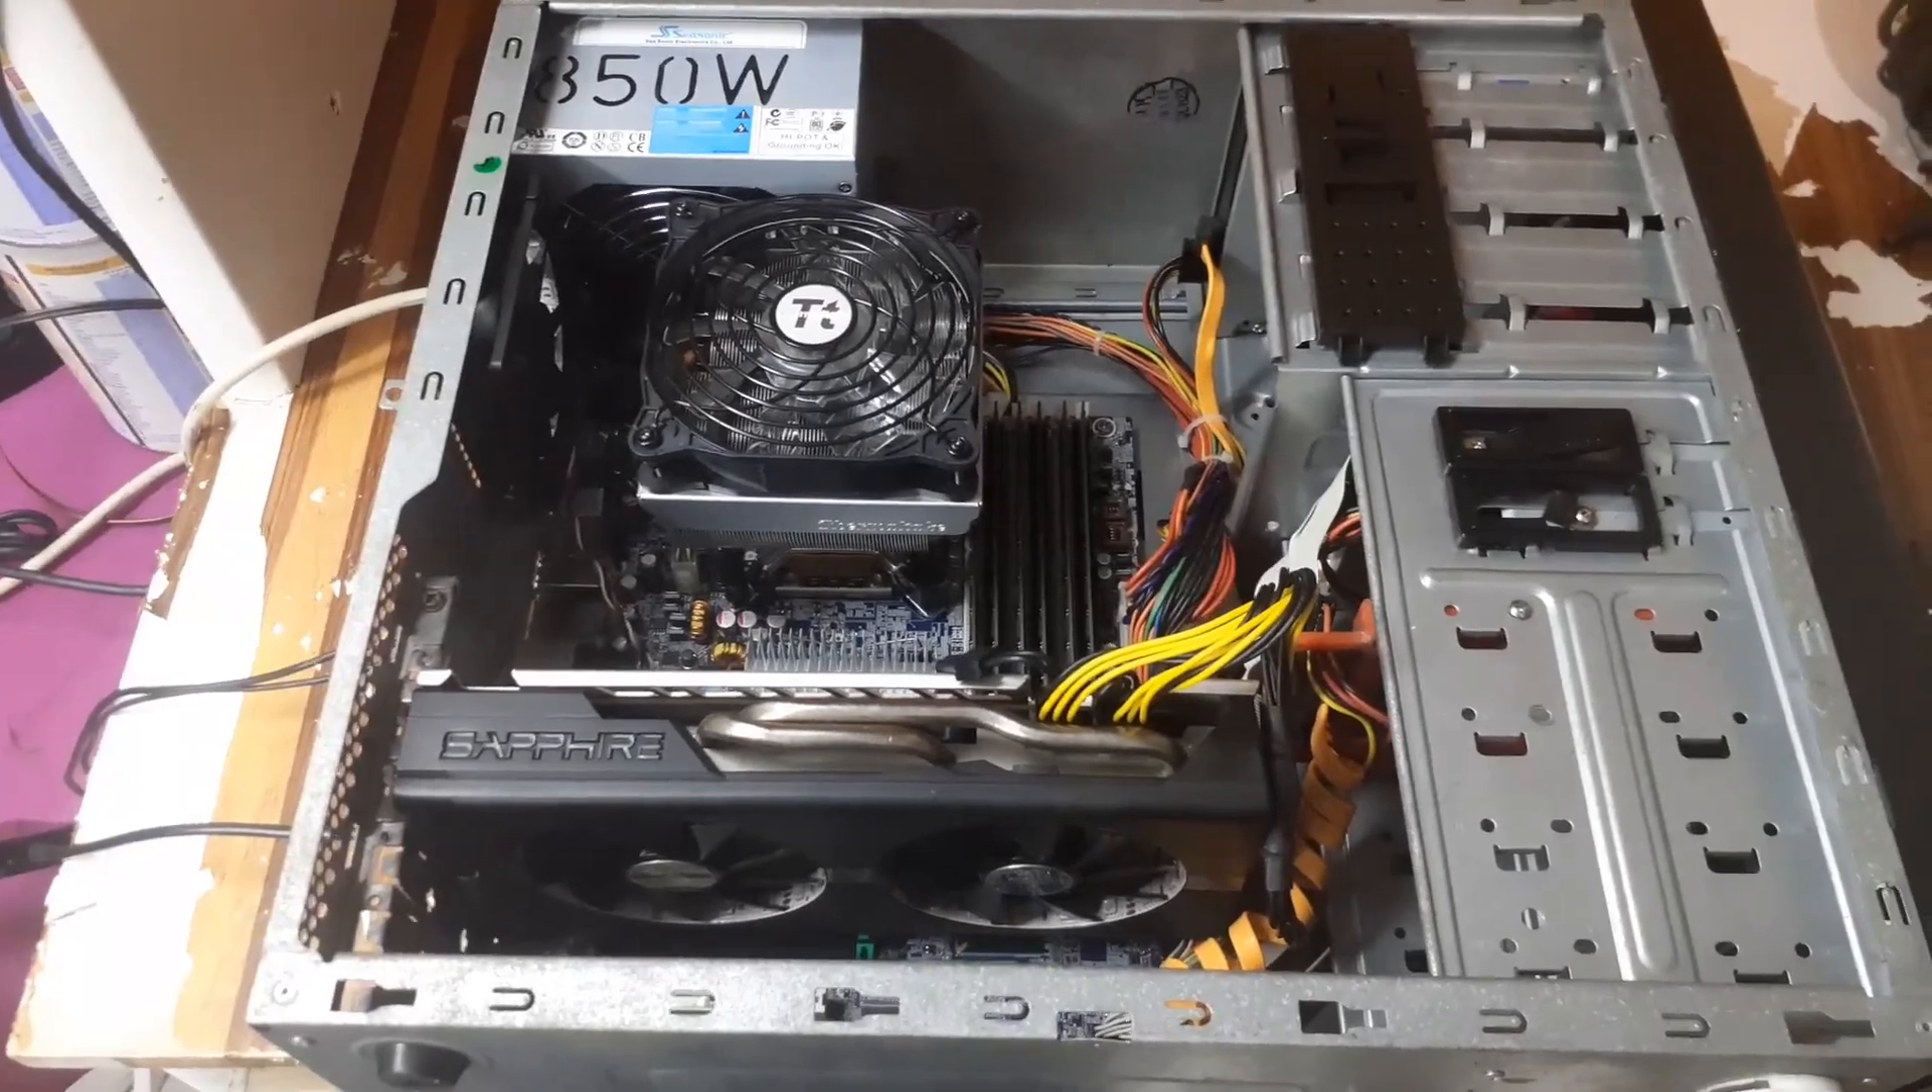Ekran kartını taktım Safir RX 580.